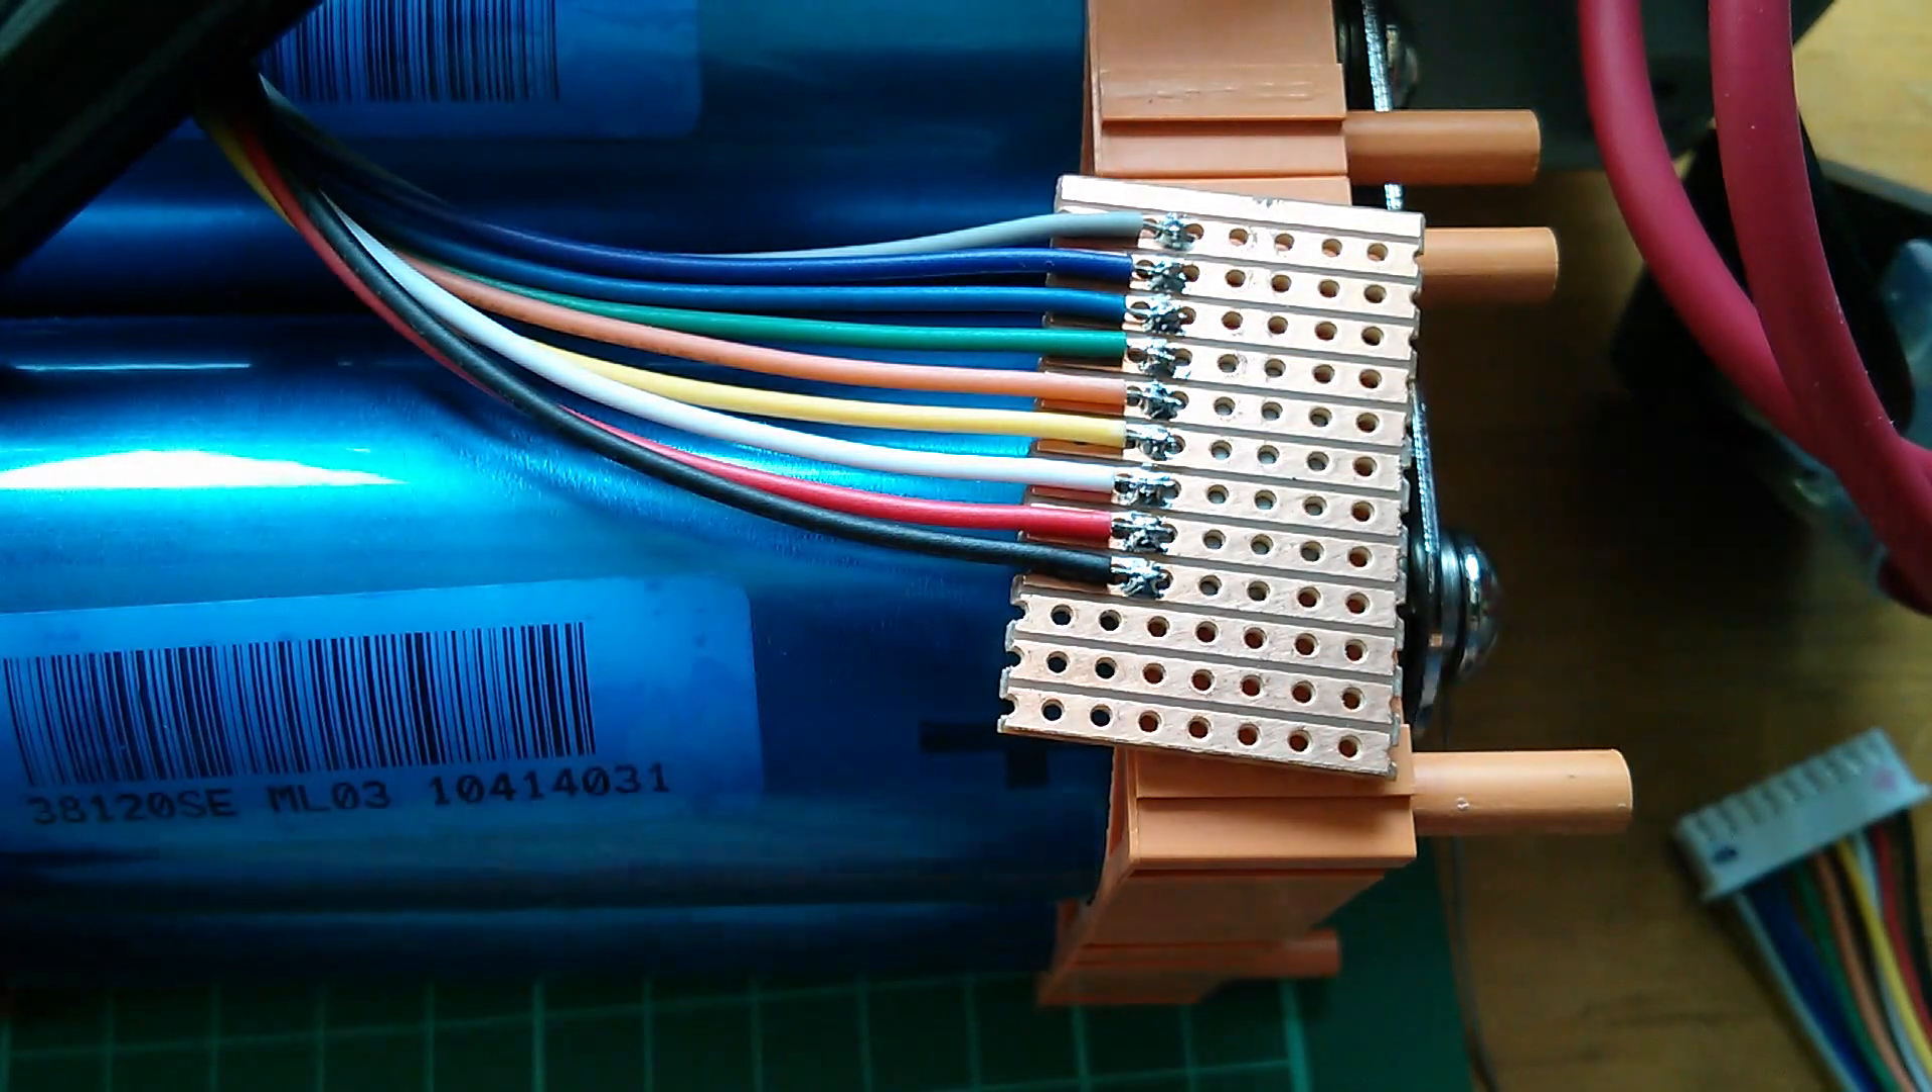So there are the nine wires soldered to the piece of Vero board.